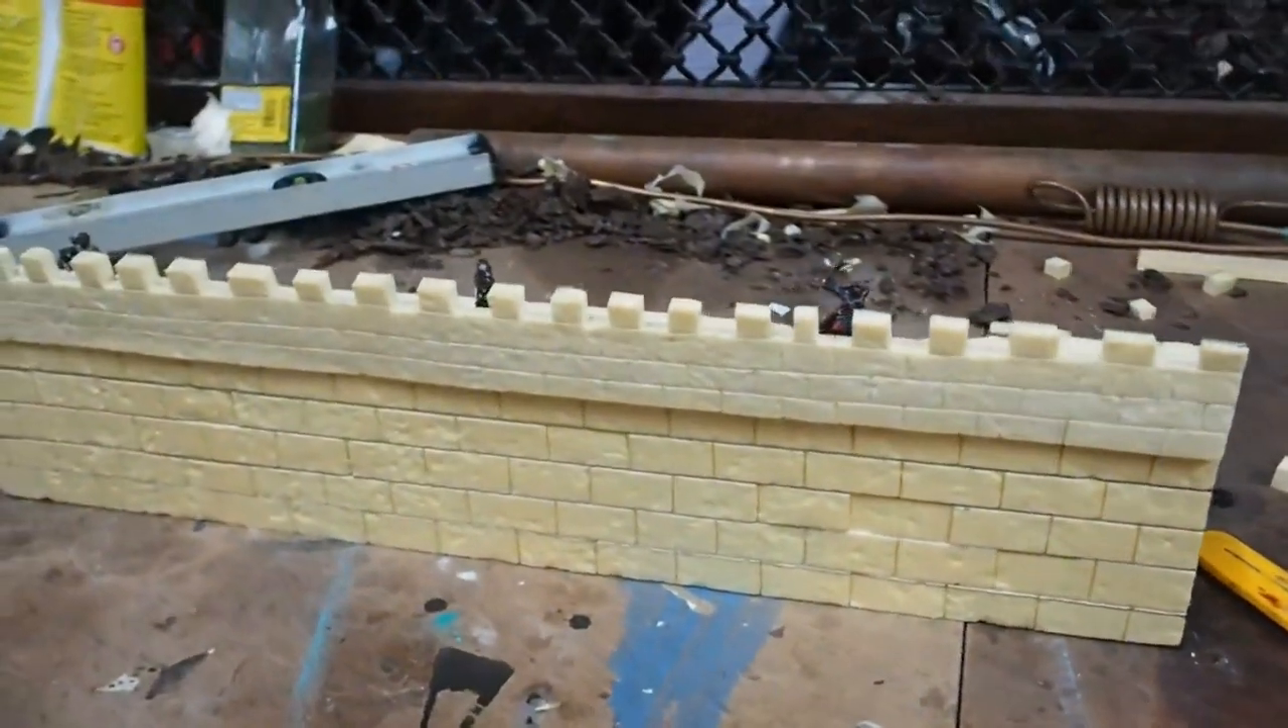And there we go assembly on the first section of castle wall is completed.